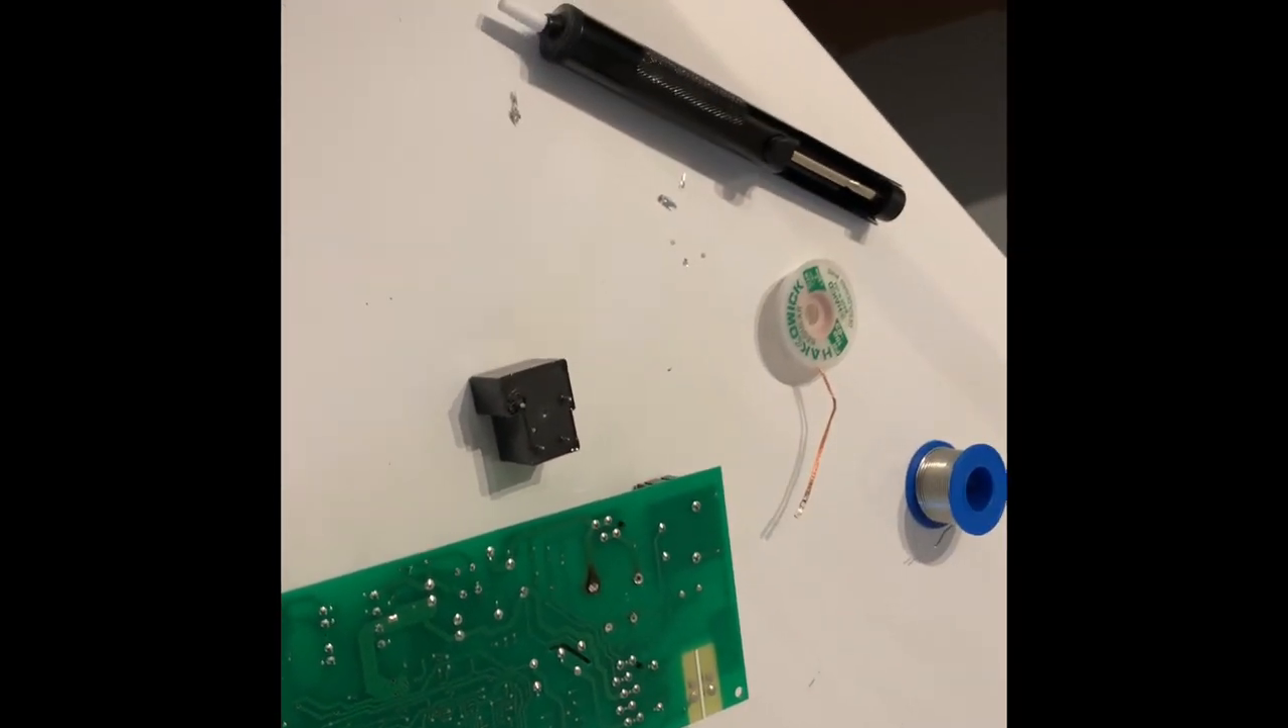And I was able to desolder the relay from the circuit board.